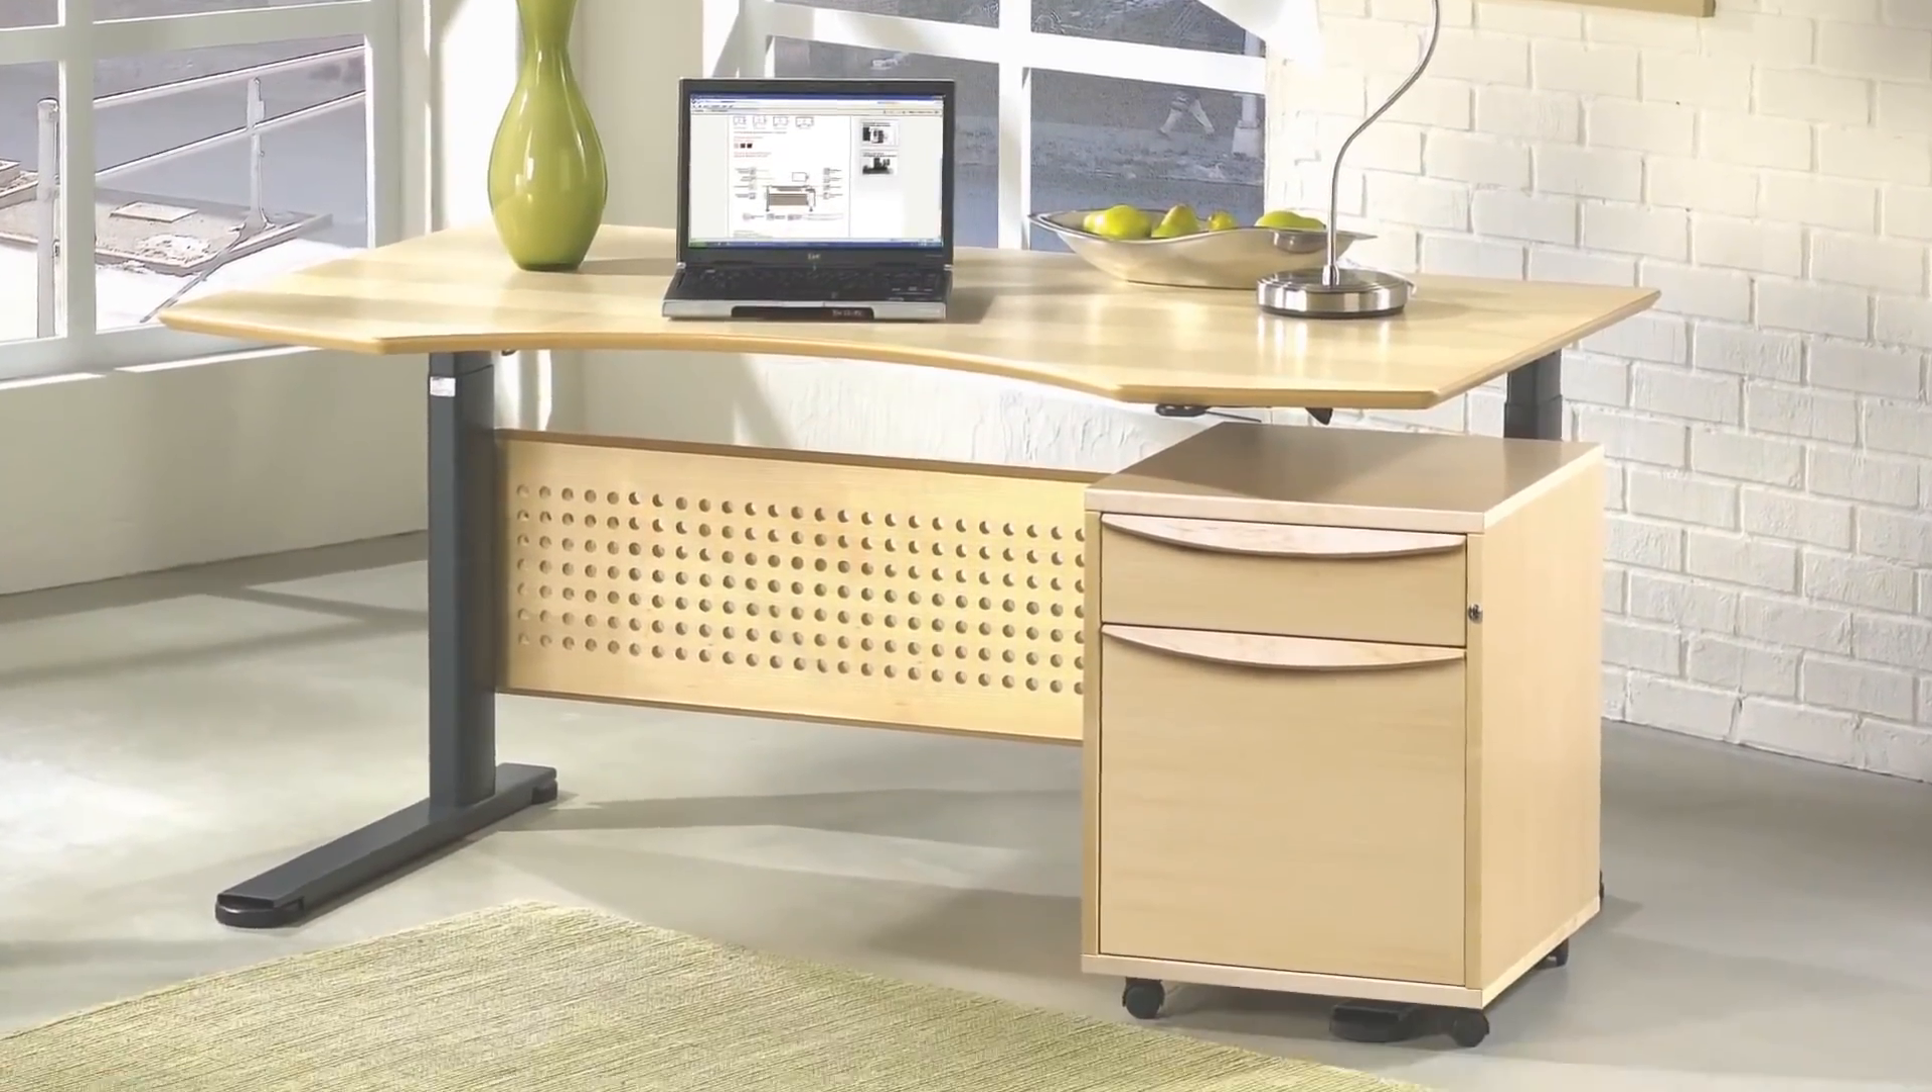You have completed the assembly of your sit -stand desk.